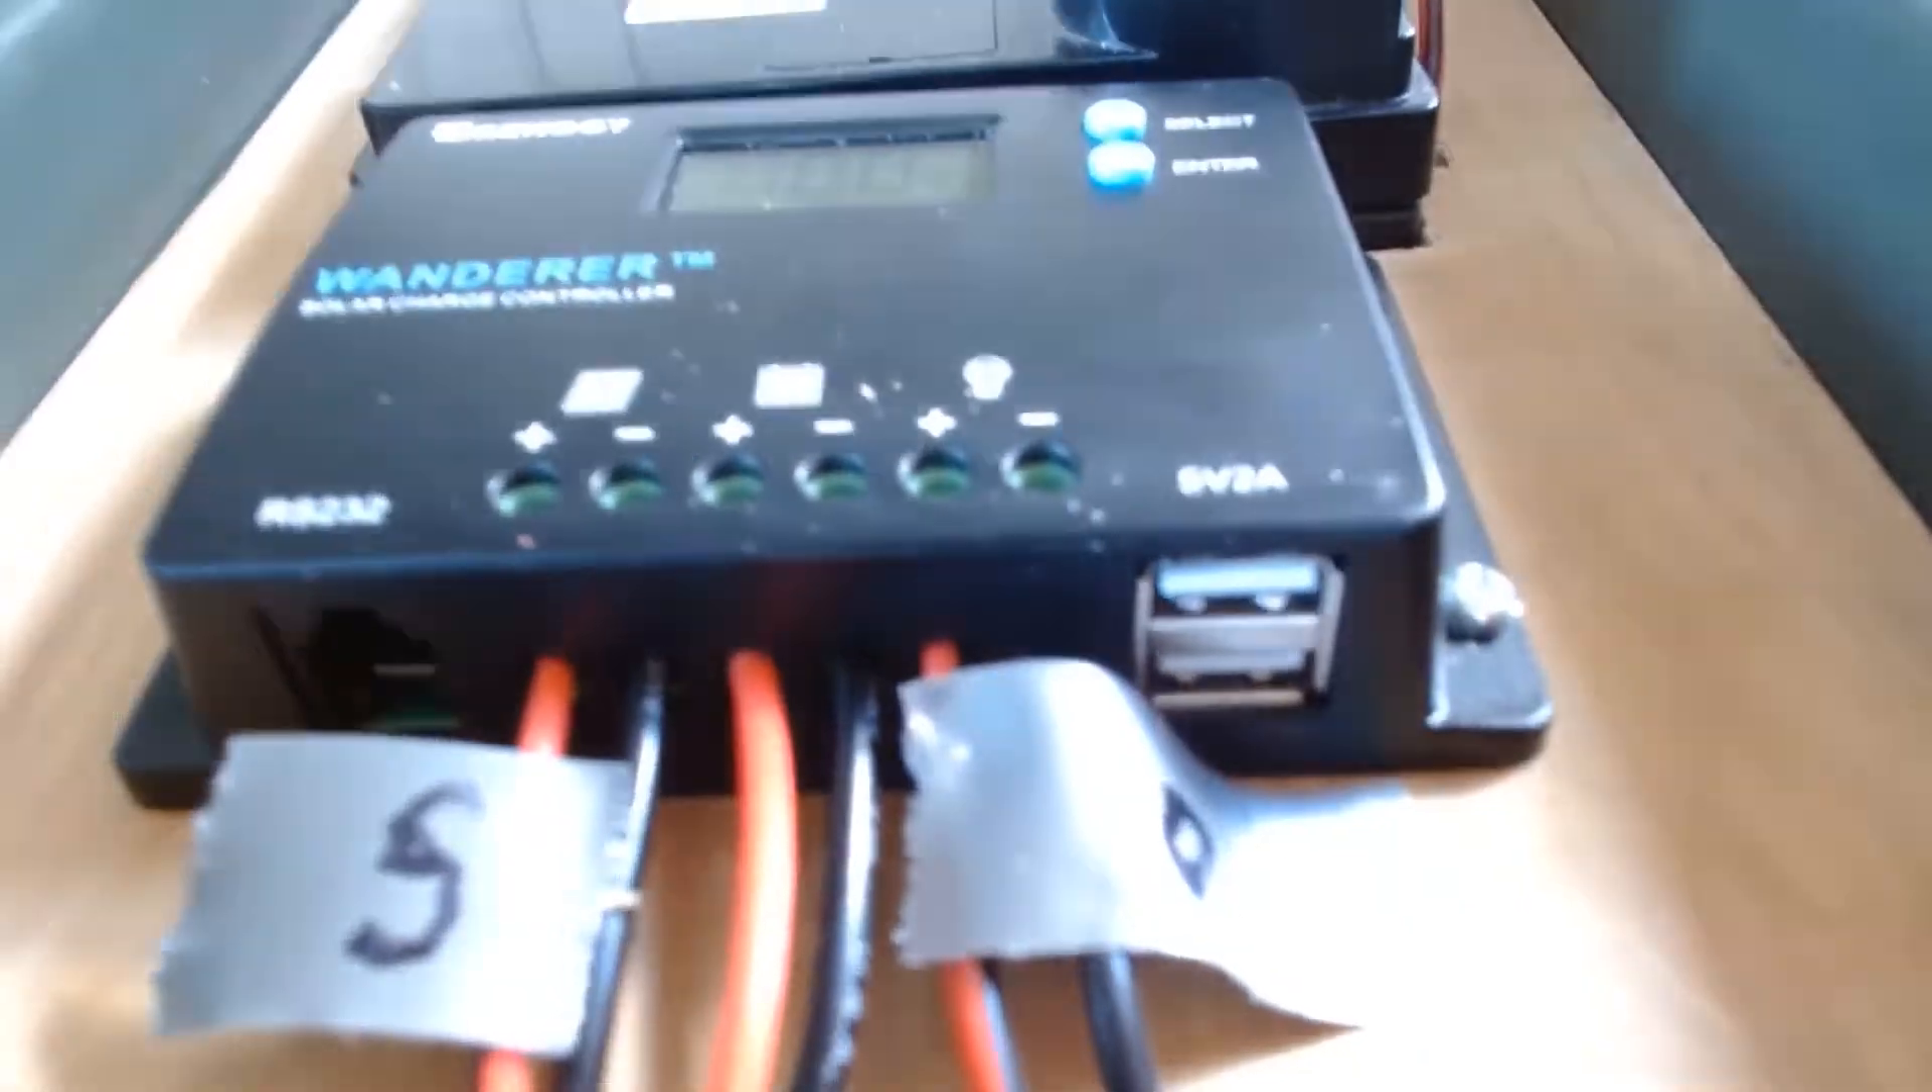You can see all the wires are hooked into the charge controller.